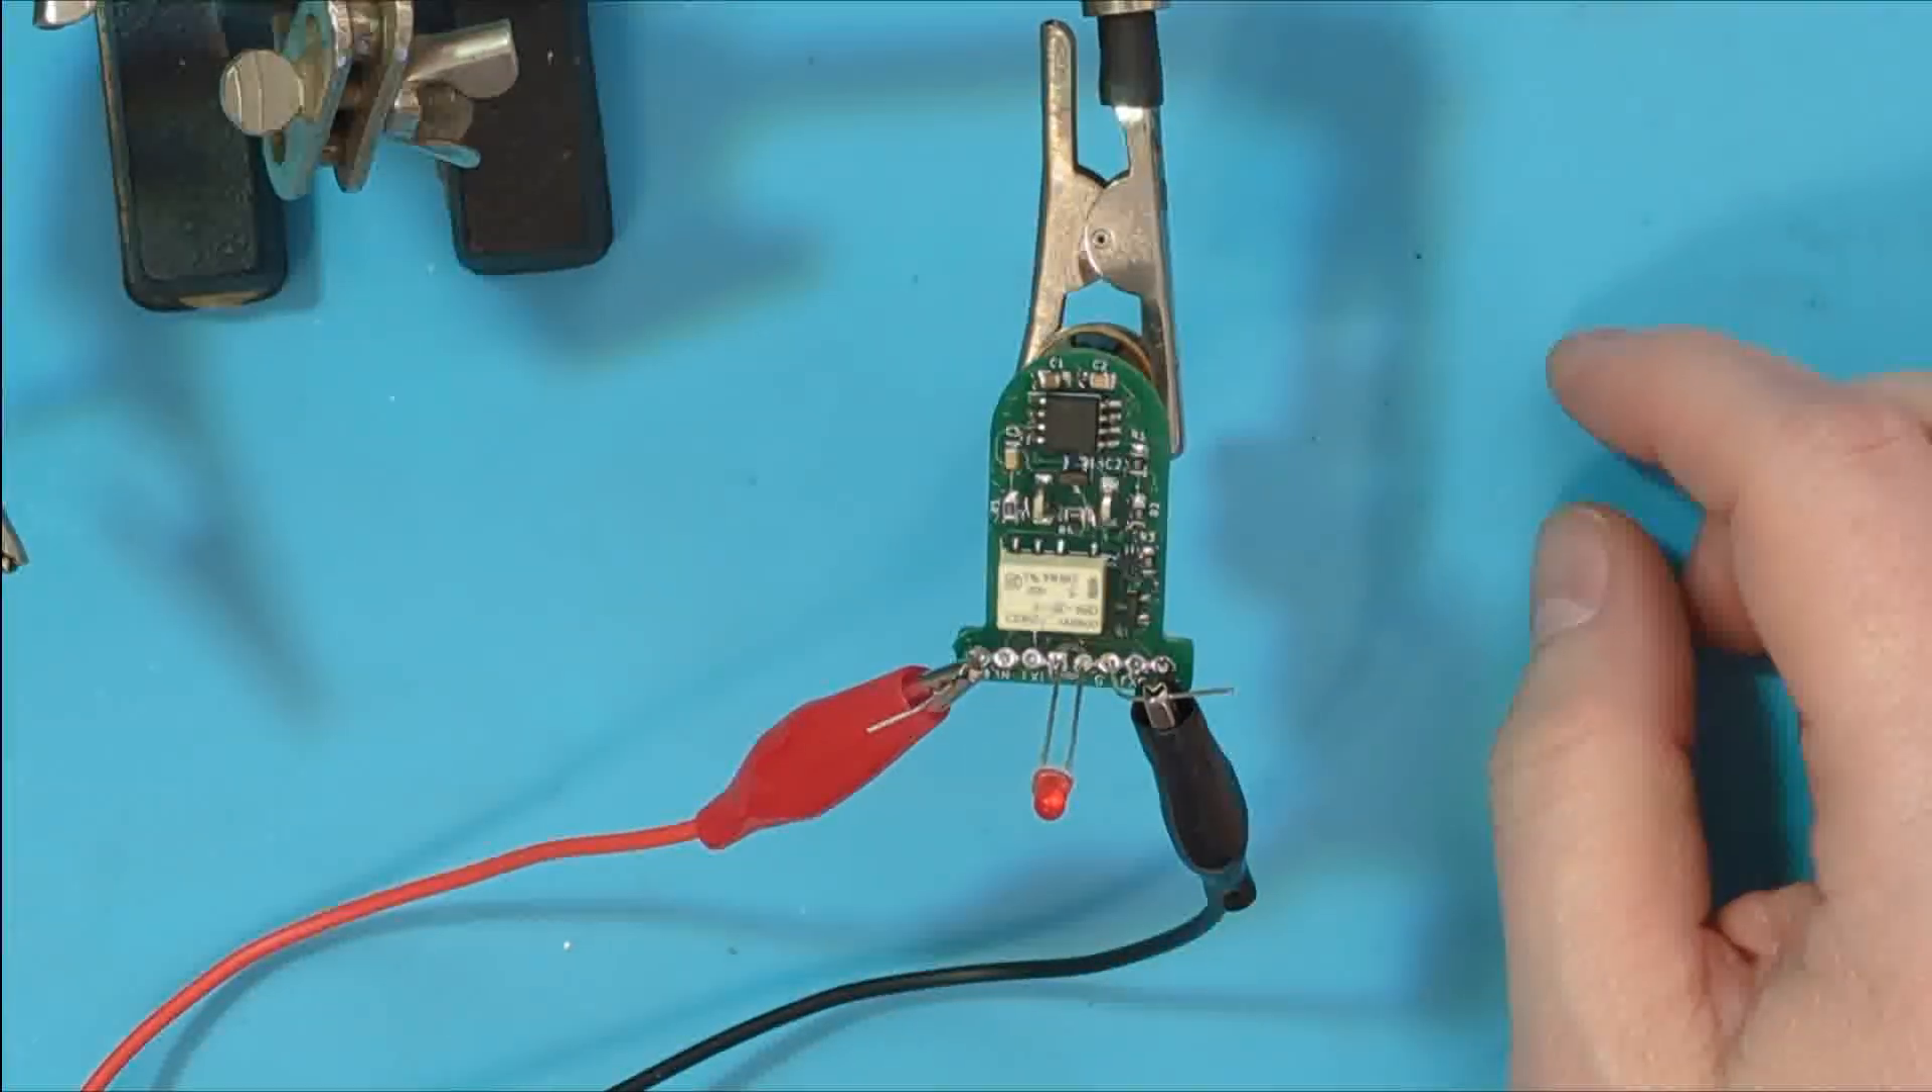I've got my power and my ground connected and I don't have any actual signals connected.